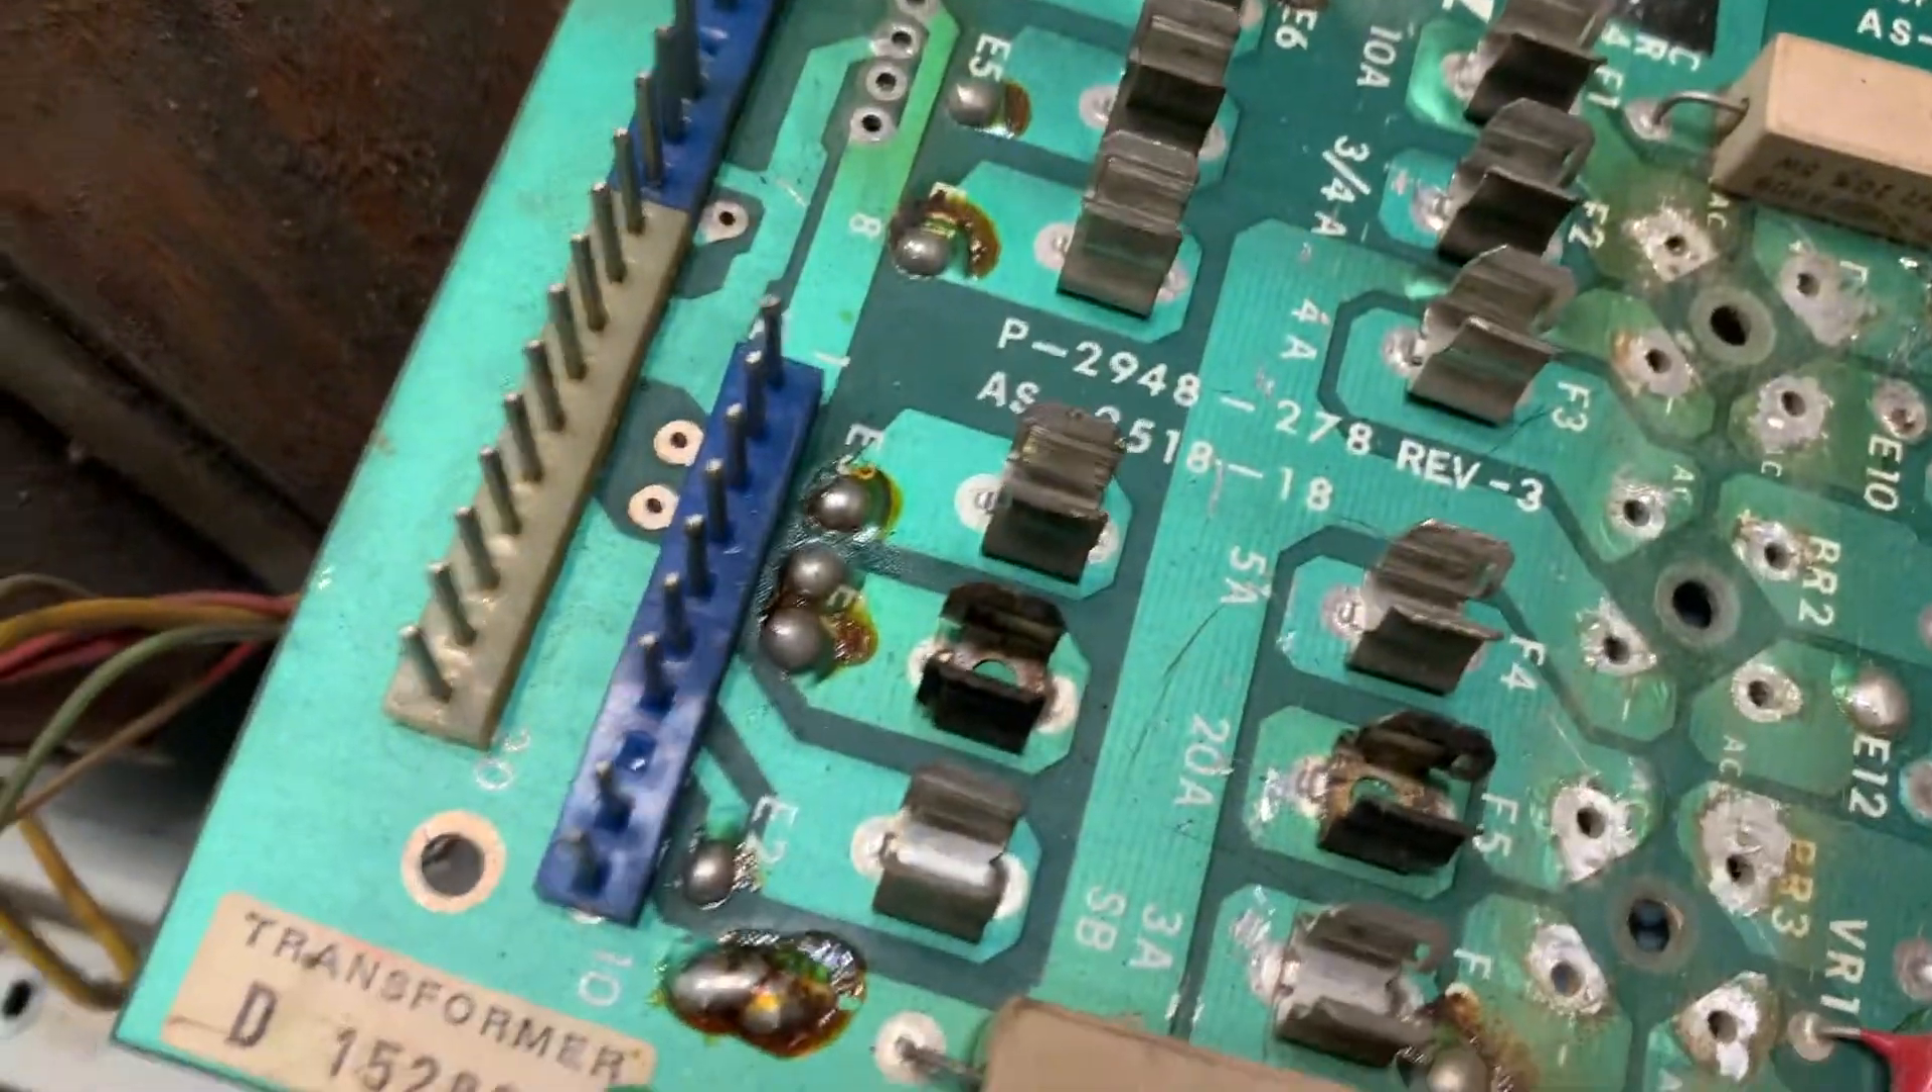Basically, I pulled all the fuses out, checked all the clips.